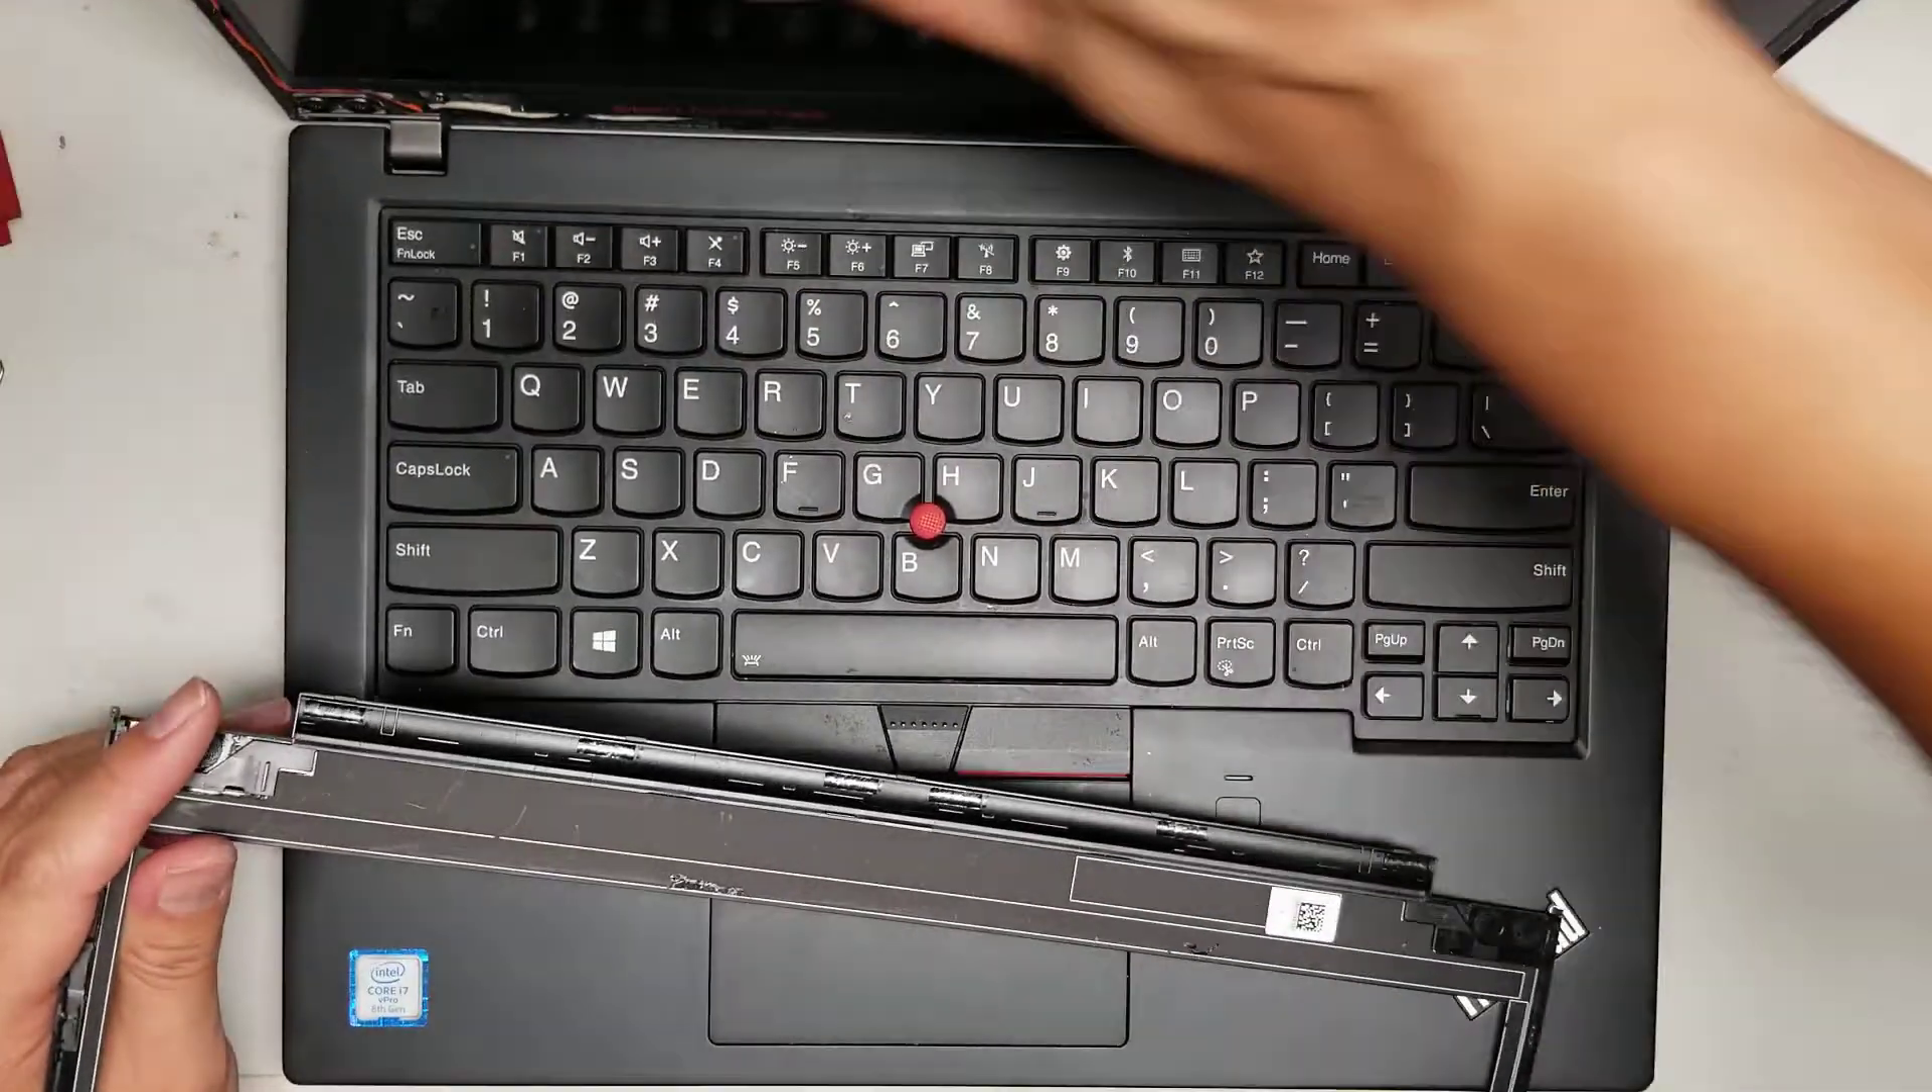Now we just got to put the frame back in.